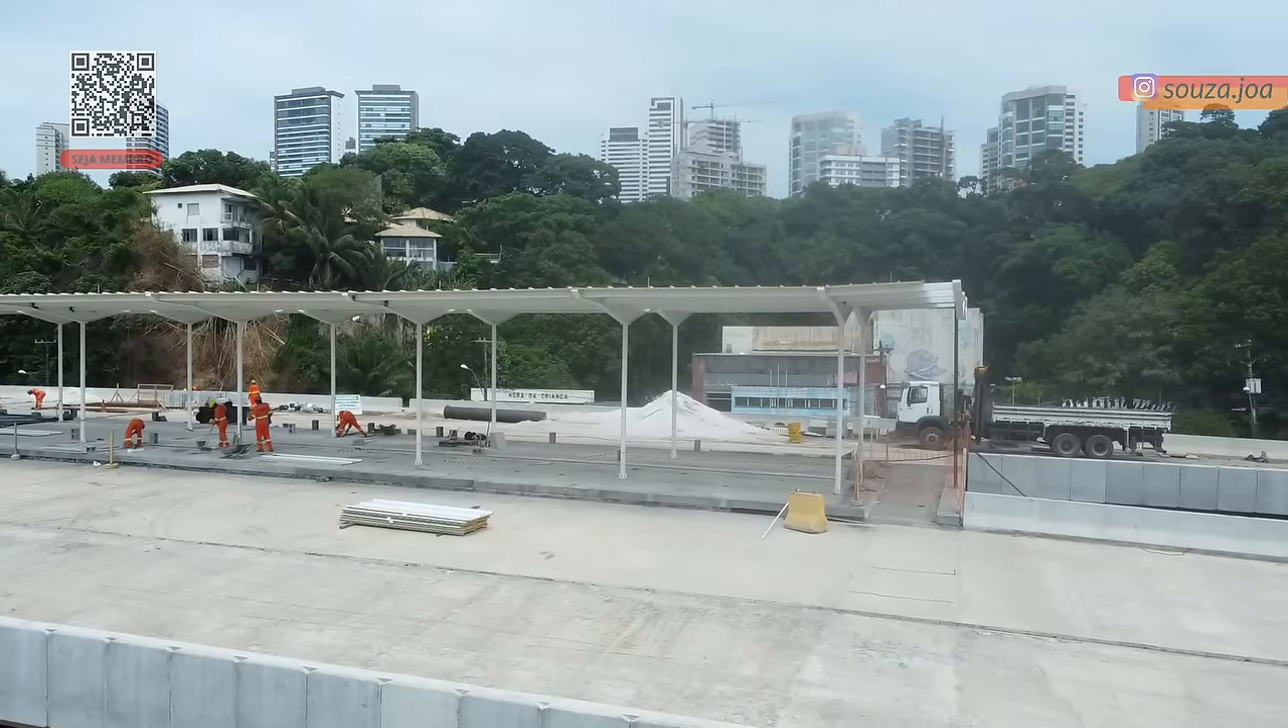Como podemos ver, o telhado já foi colocado.